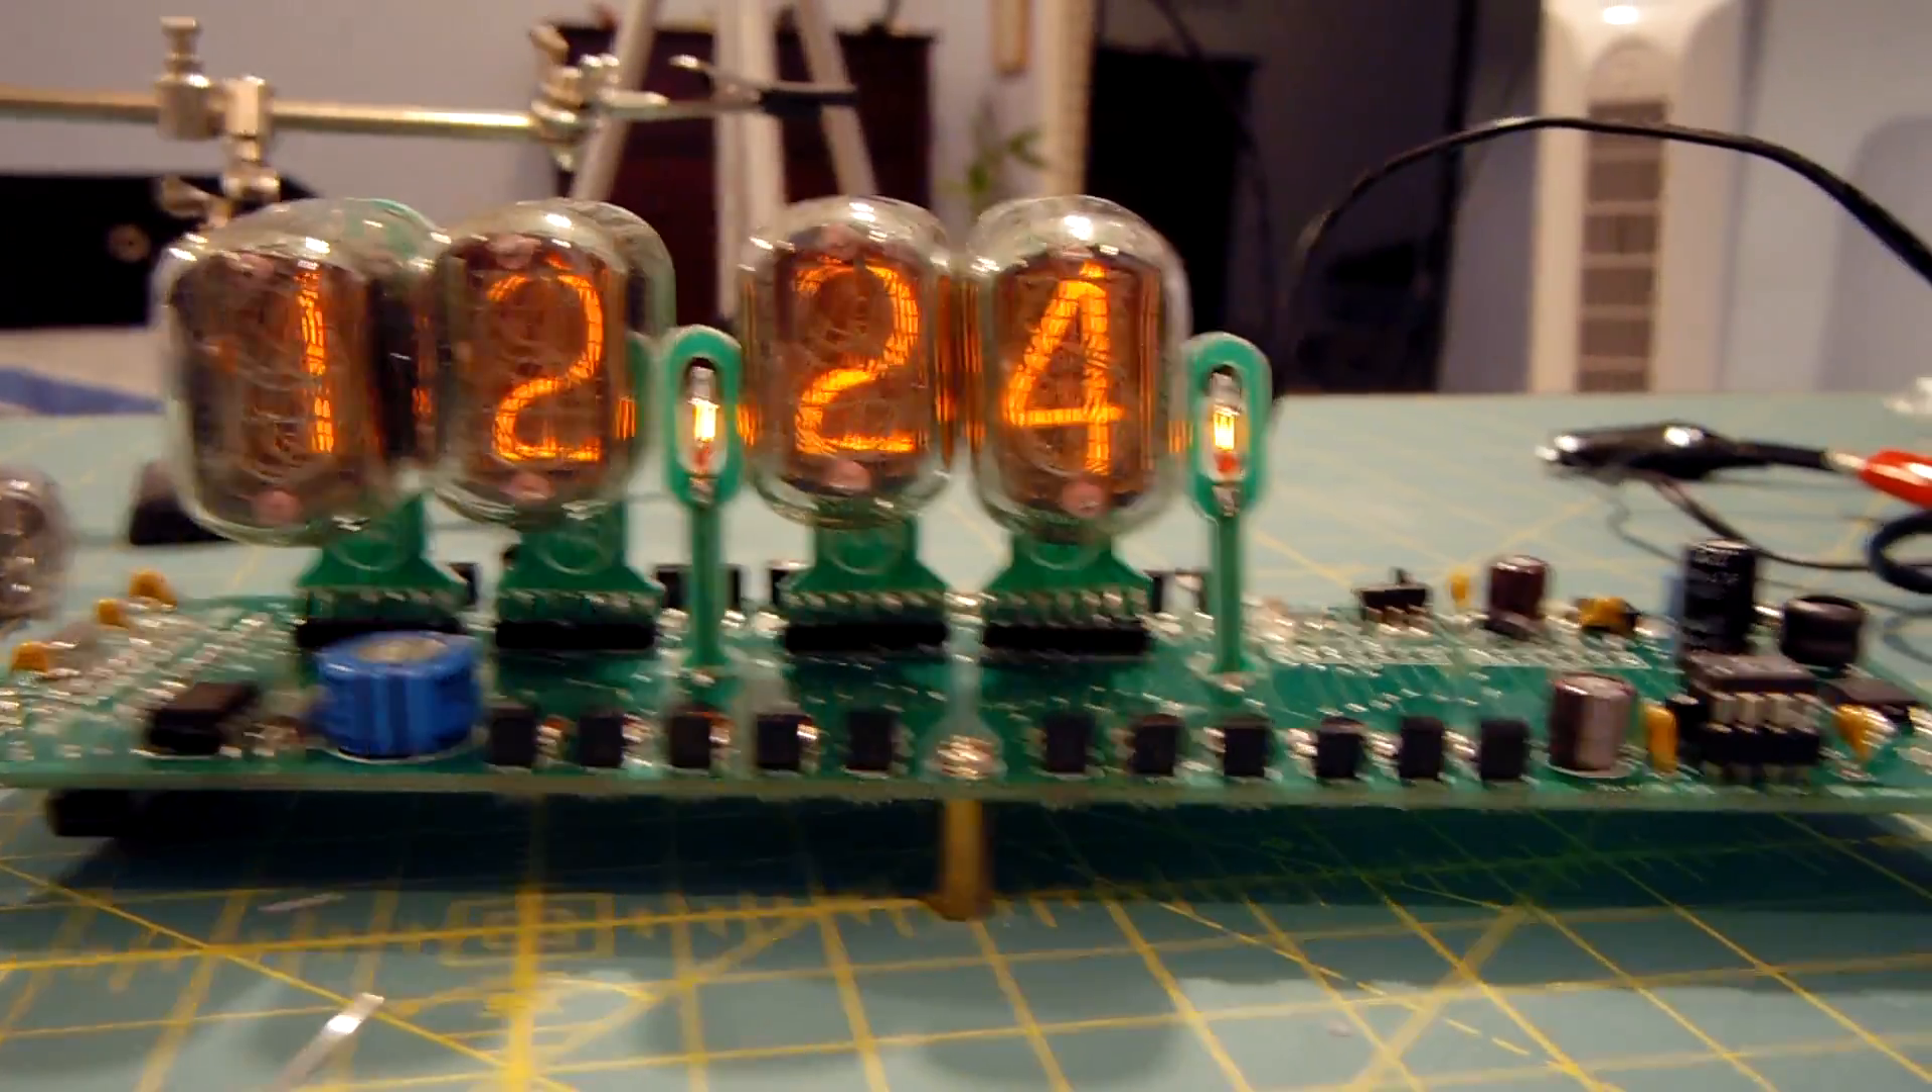So I swapped back to my Pentax Q. As you can see, we have four out of these six Nixie tubes mounted right now. I have two more left to go and that's just the seconds.